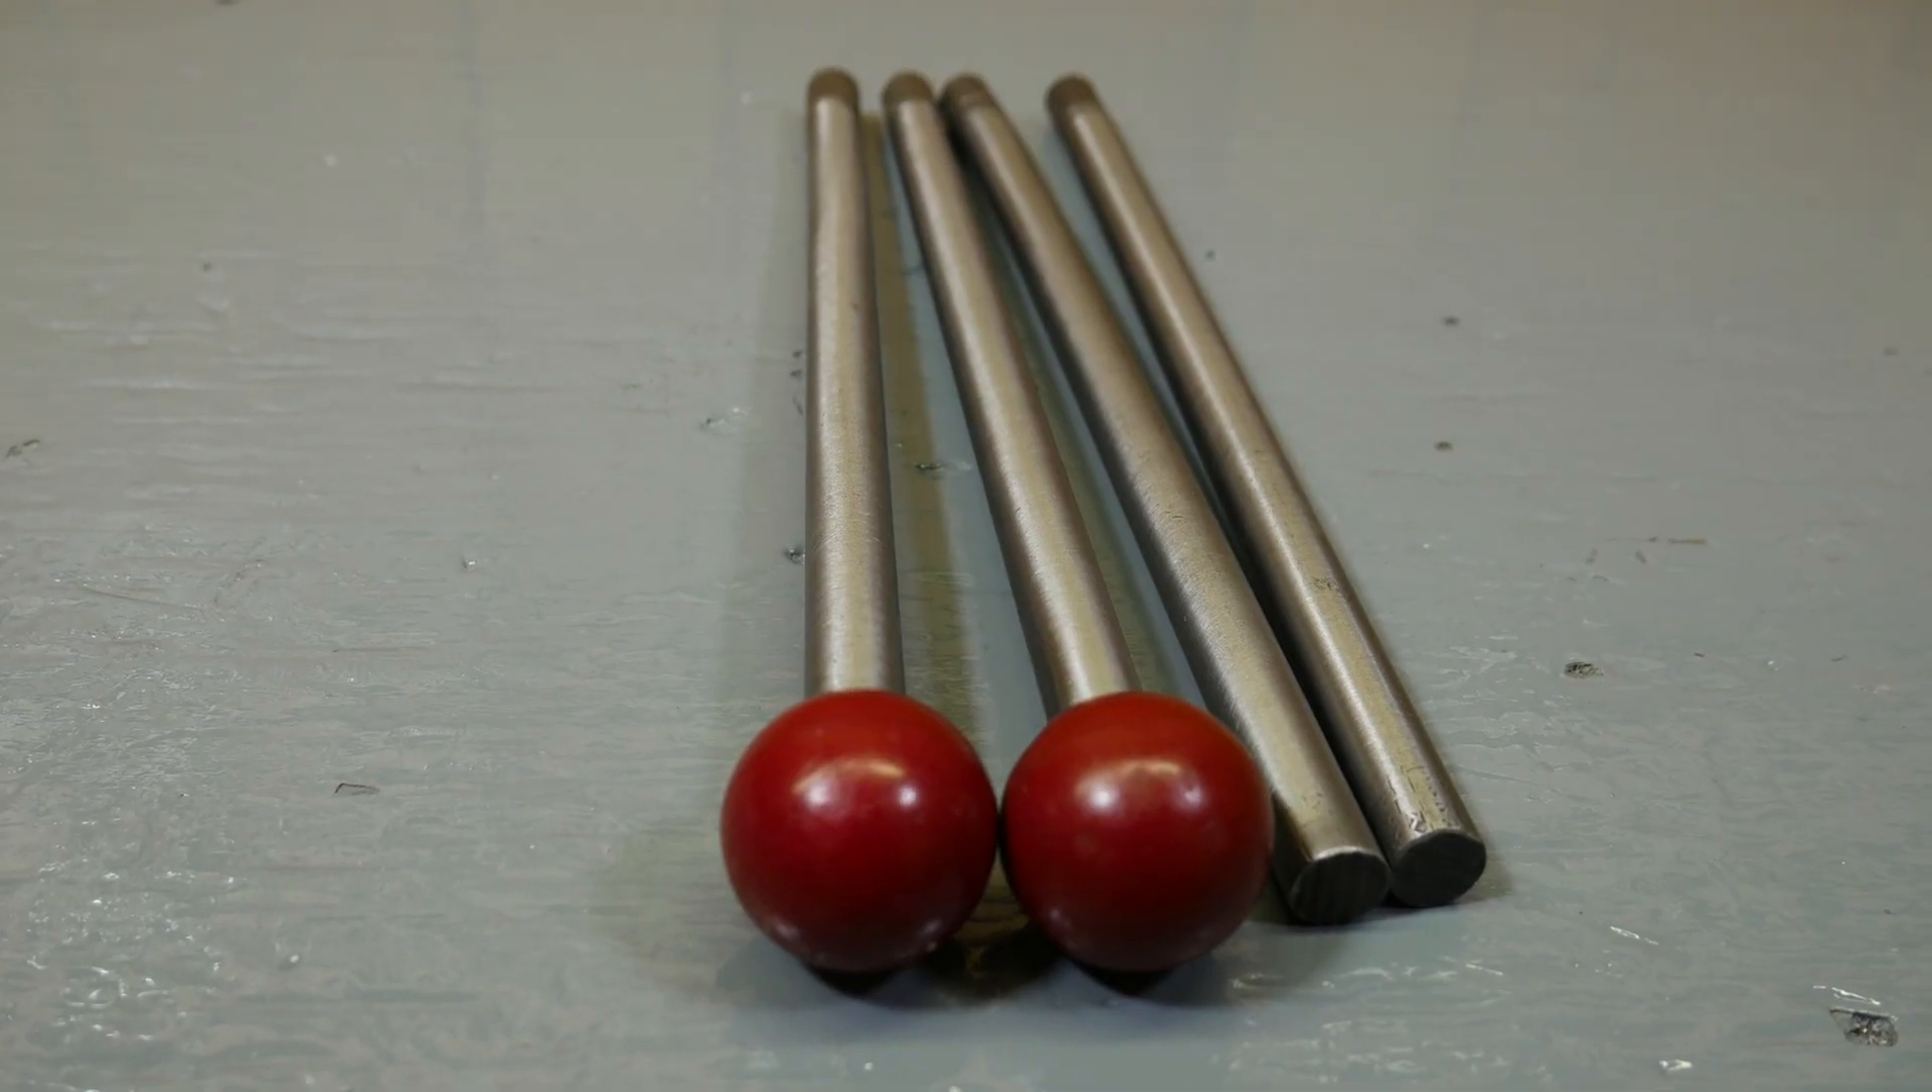Other than the depth adjusting screws the only other part that isn't complete are that two of the spokes are missing their ball ends.